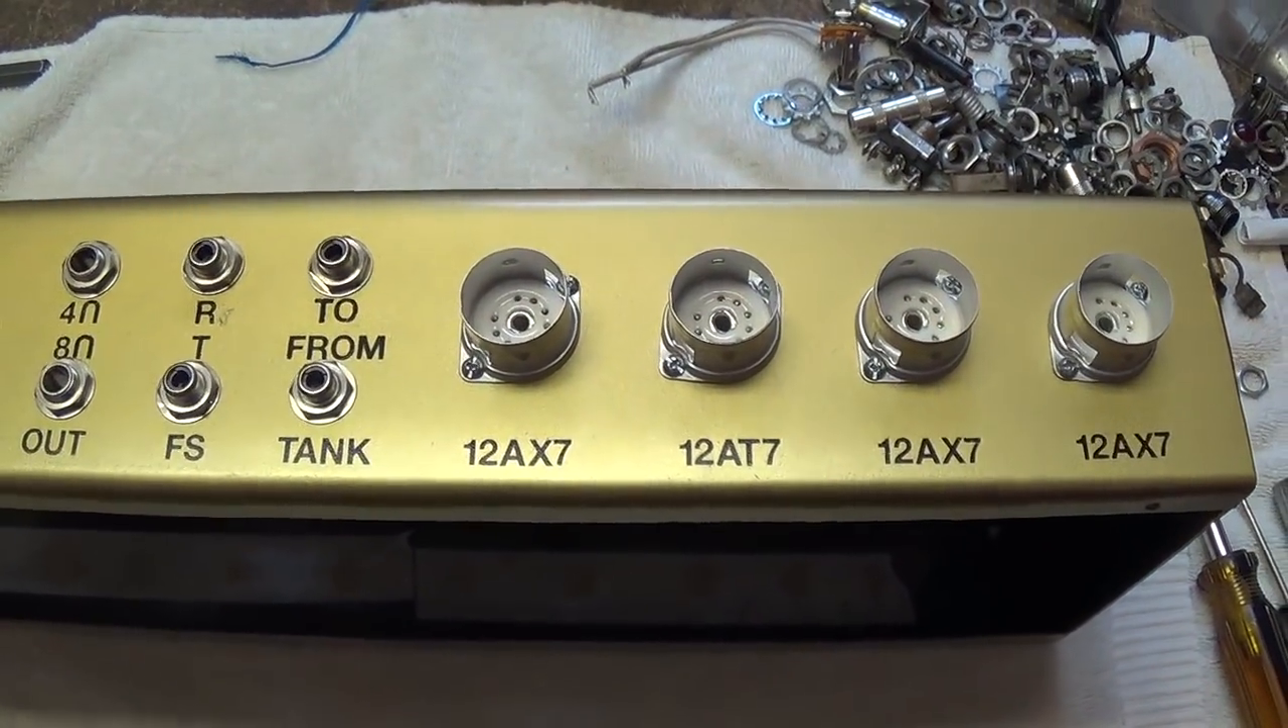Well, here's the tube side, all assembled.